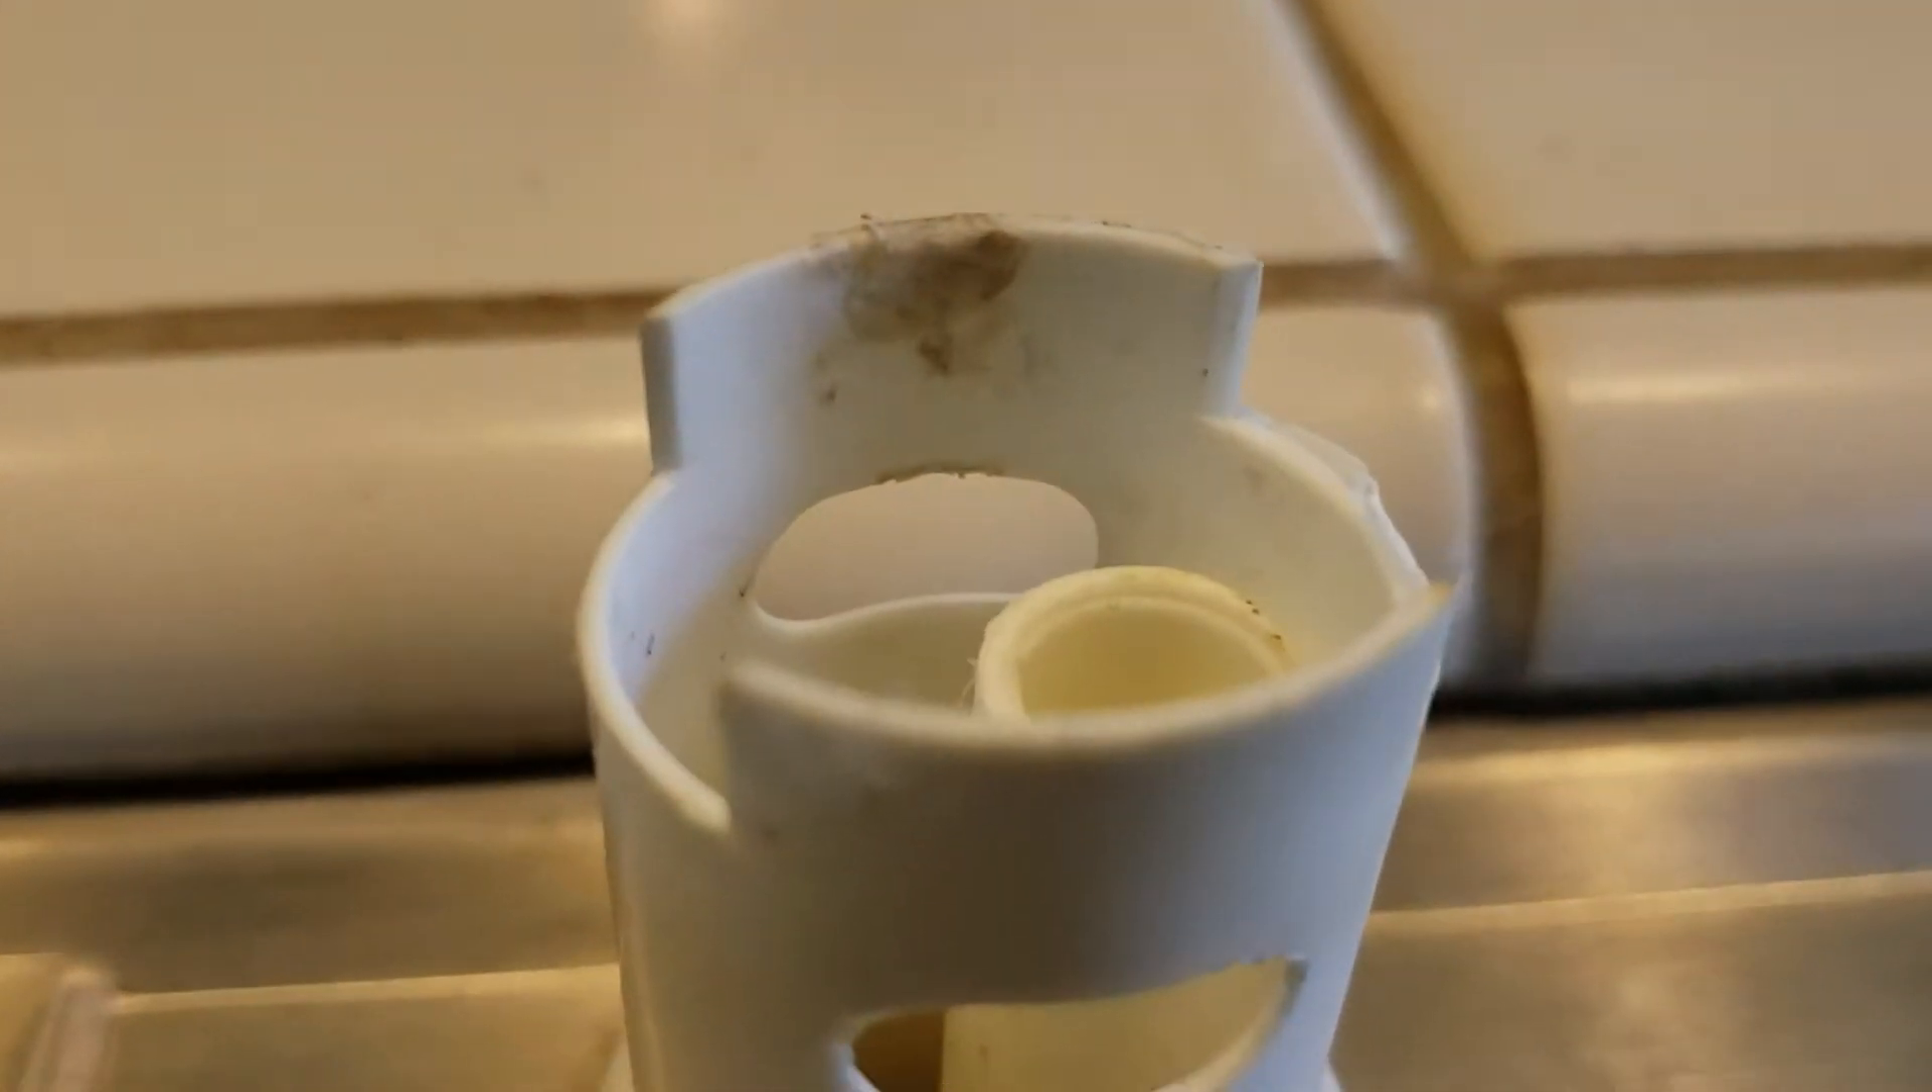So, but the only thing that's missing off here is the cap. At the top, there's a little plastic piece that pops into place.